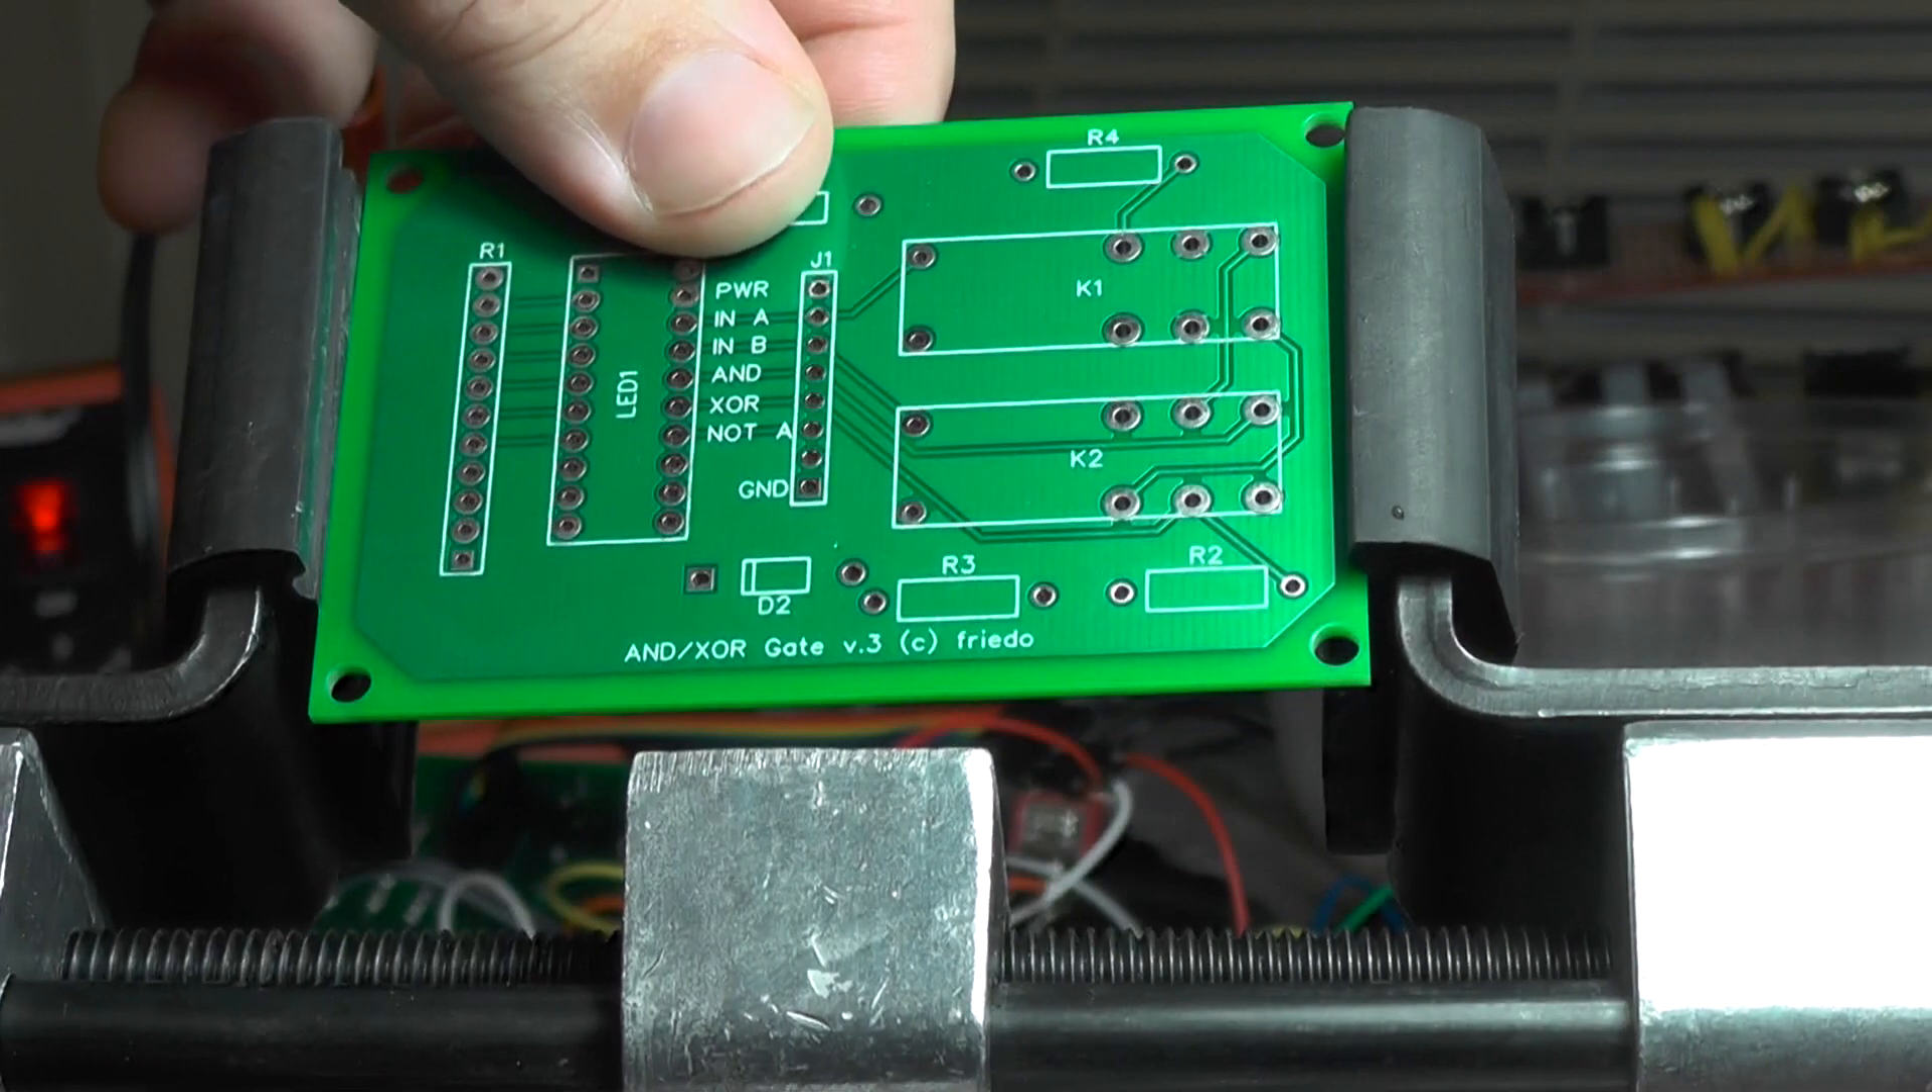Here's what the PCB looks like after I got it back from the fabricator. Now it just takes a little bit of assembly and some soldering.